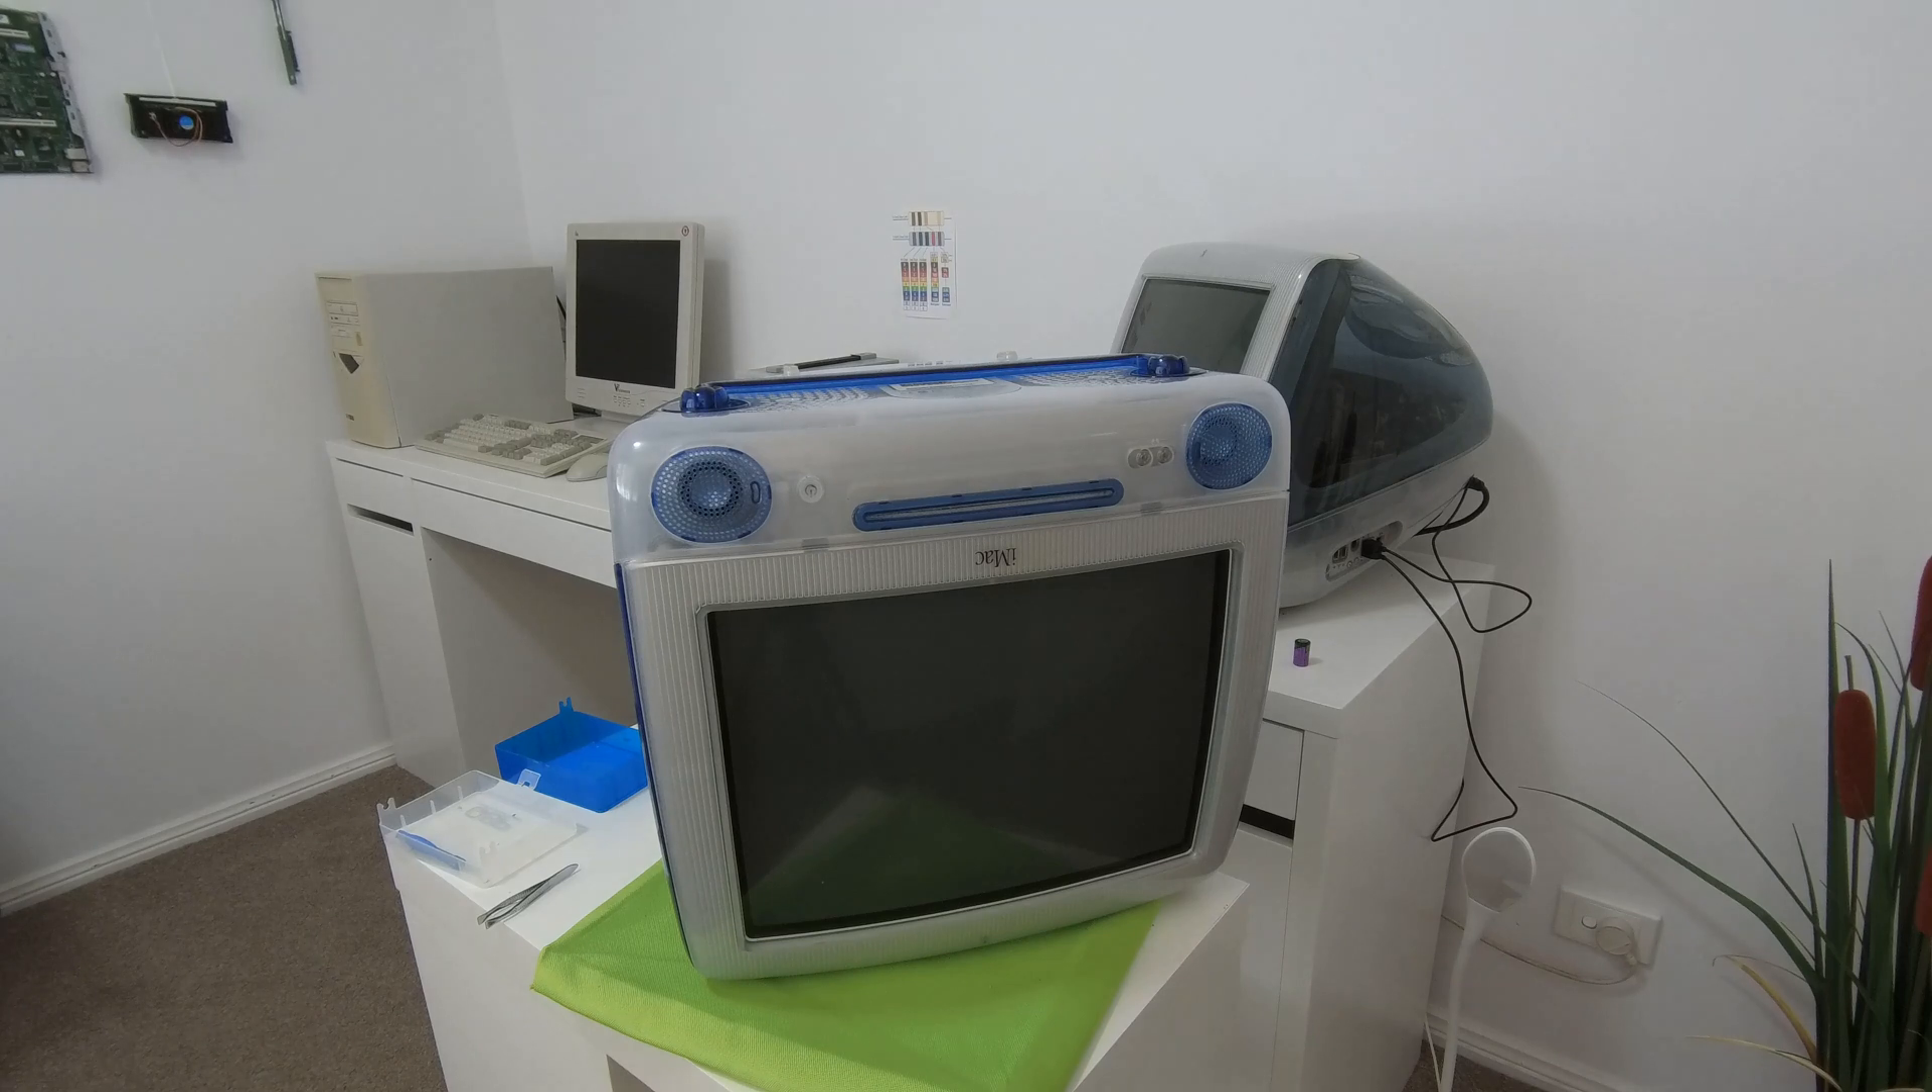That's it we've completely reassembled our iMac G3 and what we'll notice about the unit now is it's significantly cleaner than when we started off.